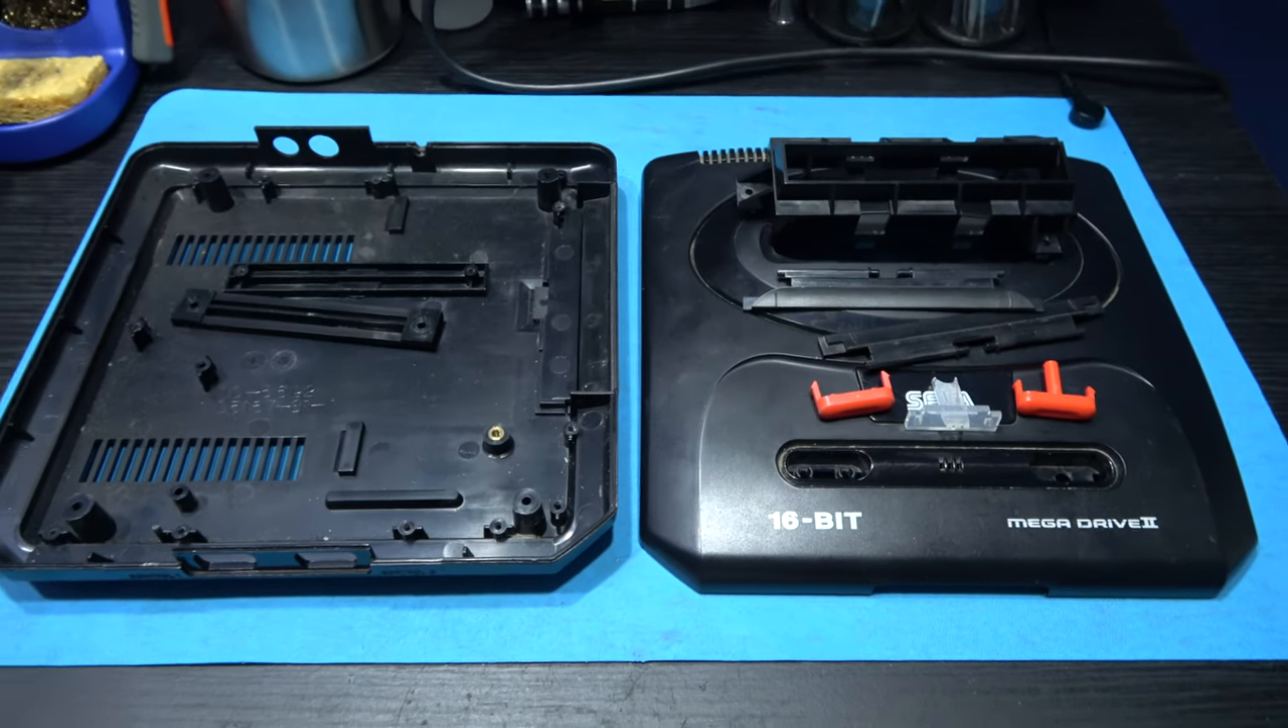That's the Mega Drive's upper and lower case, all dismantled and stripped.